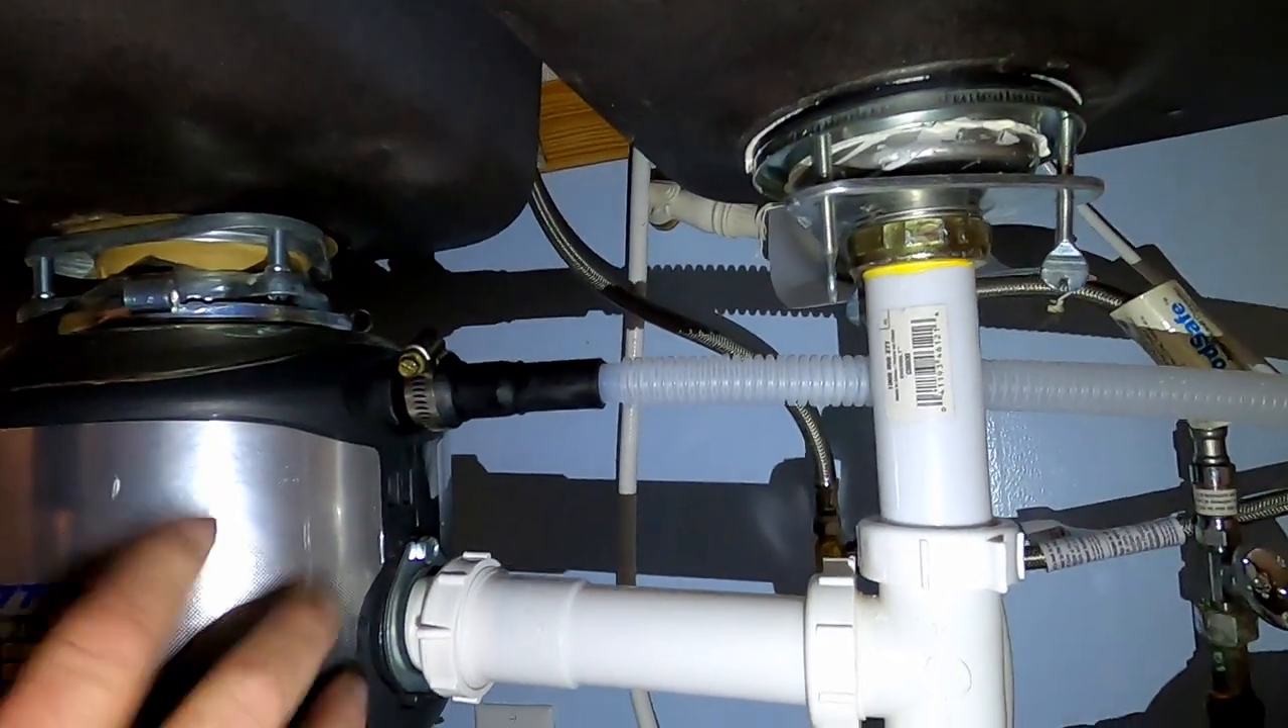And I hooked the drain discharge hose. I put it up into the garbage disposal here.